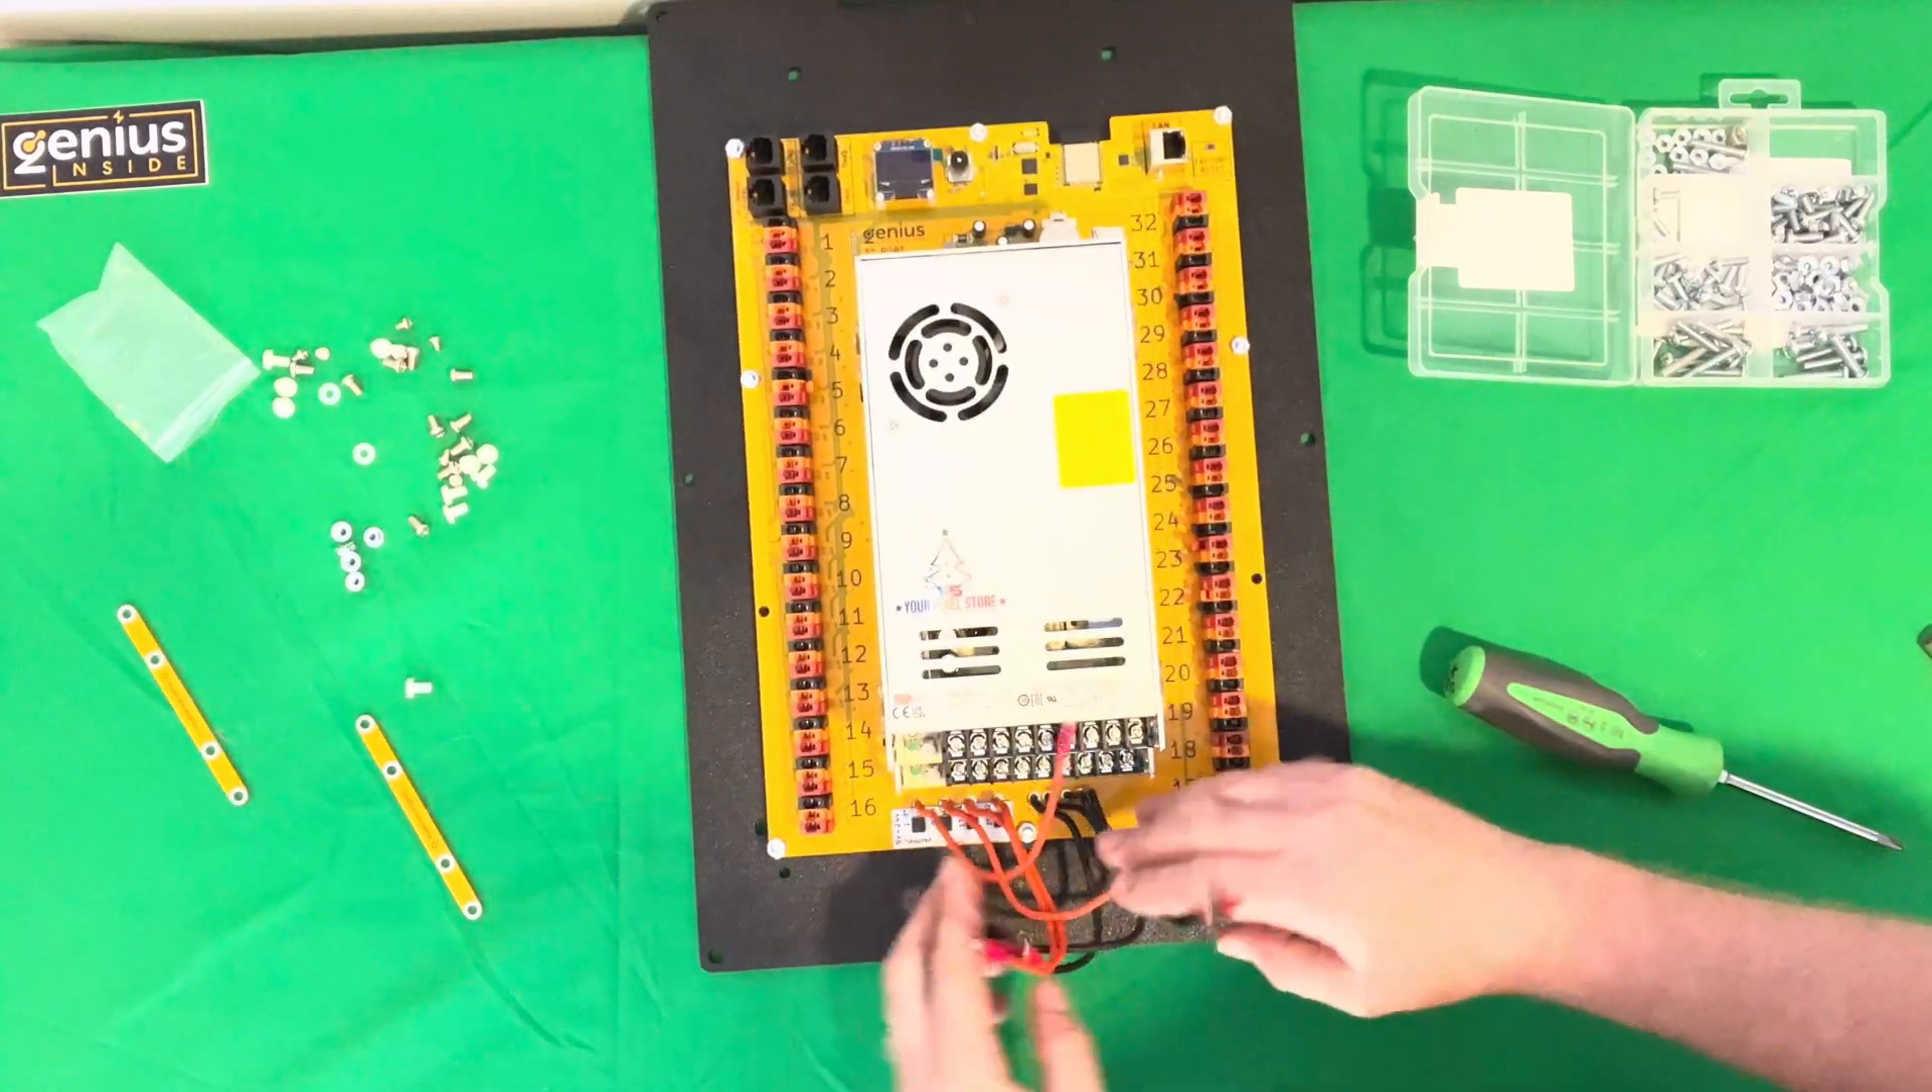Controller is mounted to the backer plate.